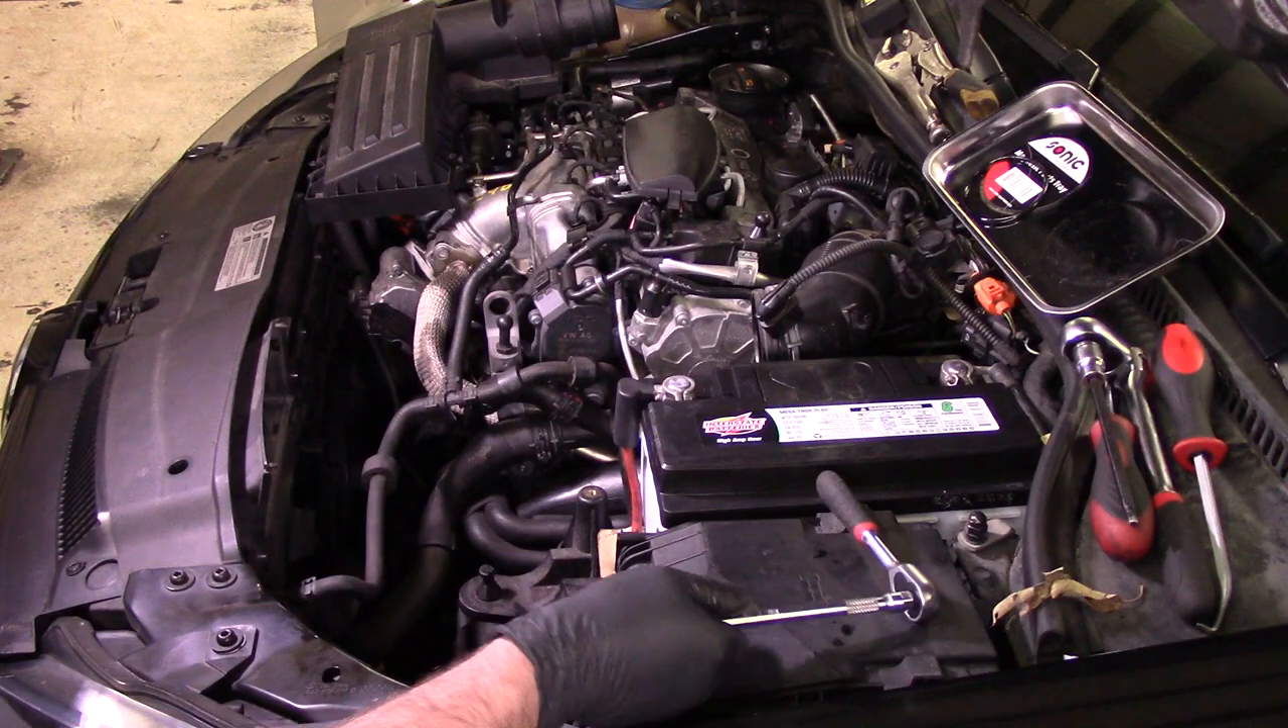Alright, we got our battery put back in.